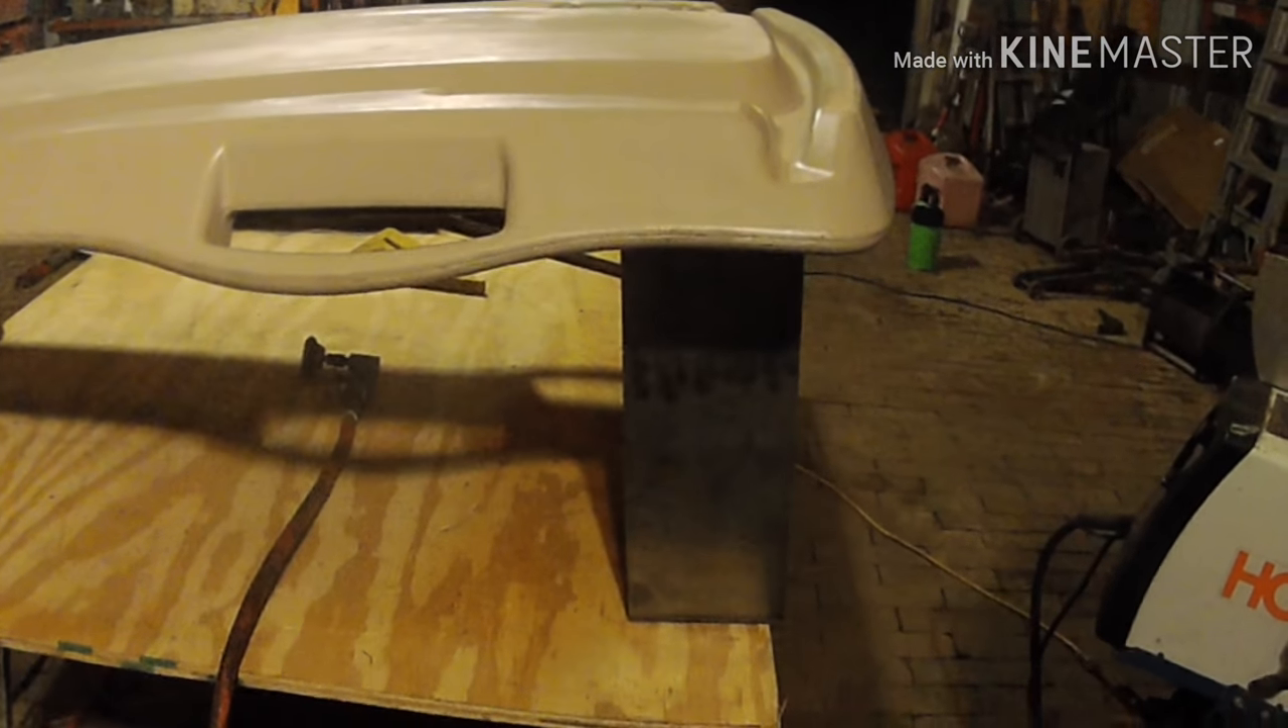So here's the top sitting on the frame.